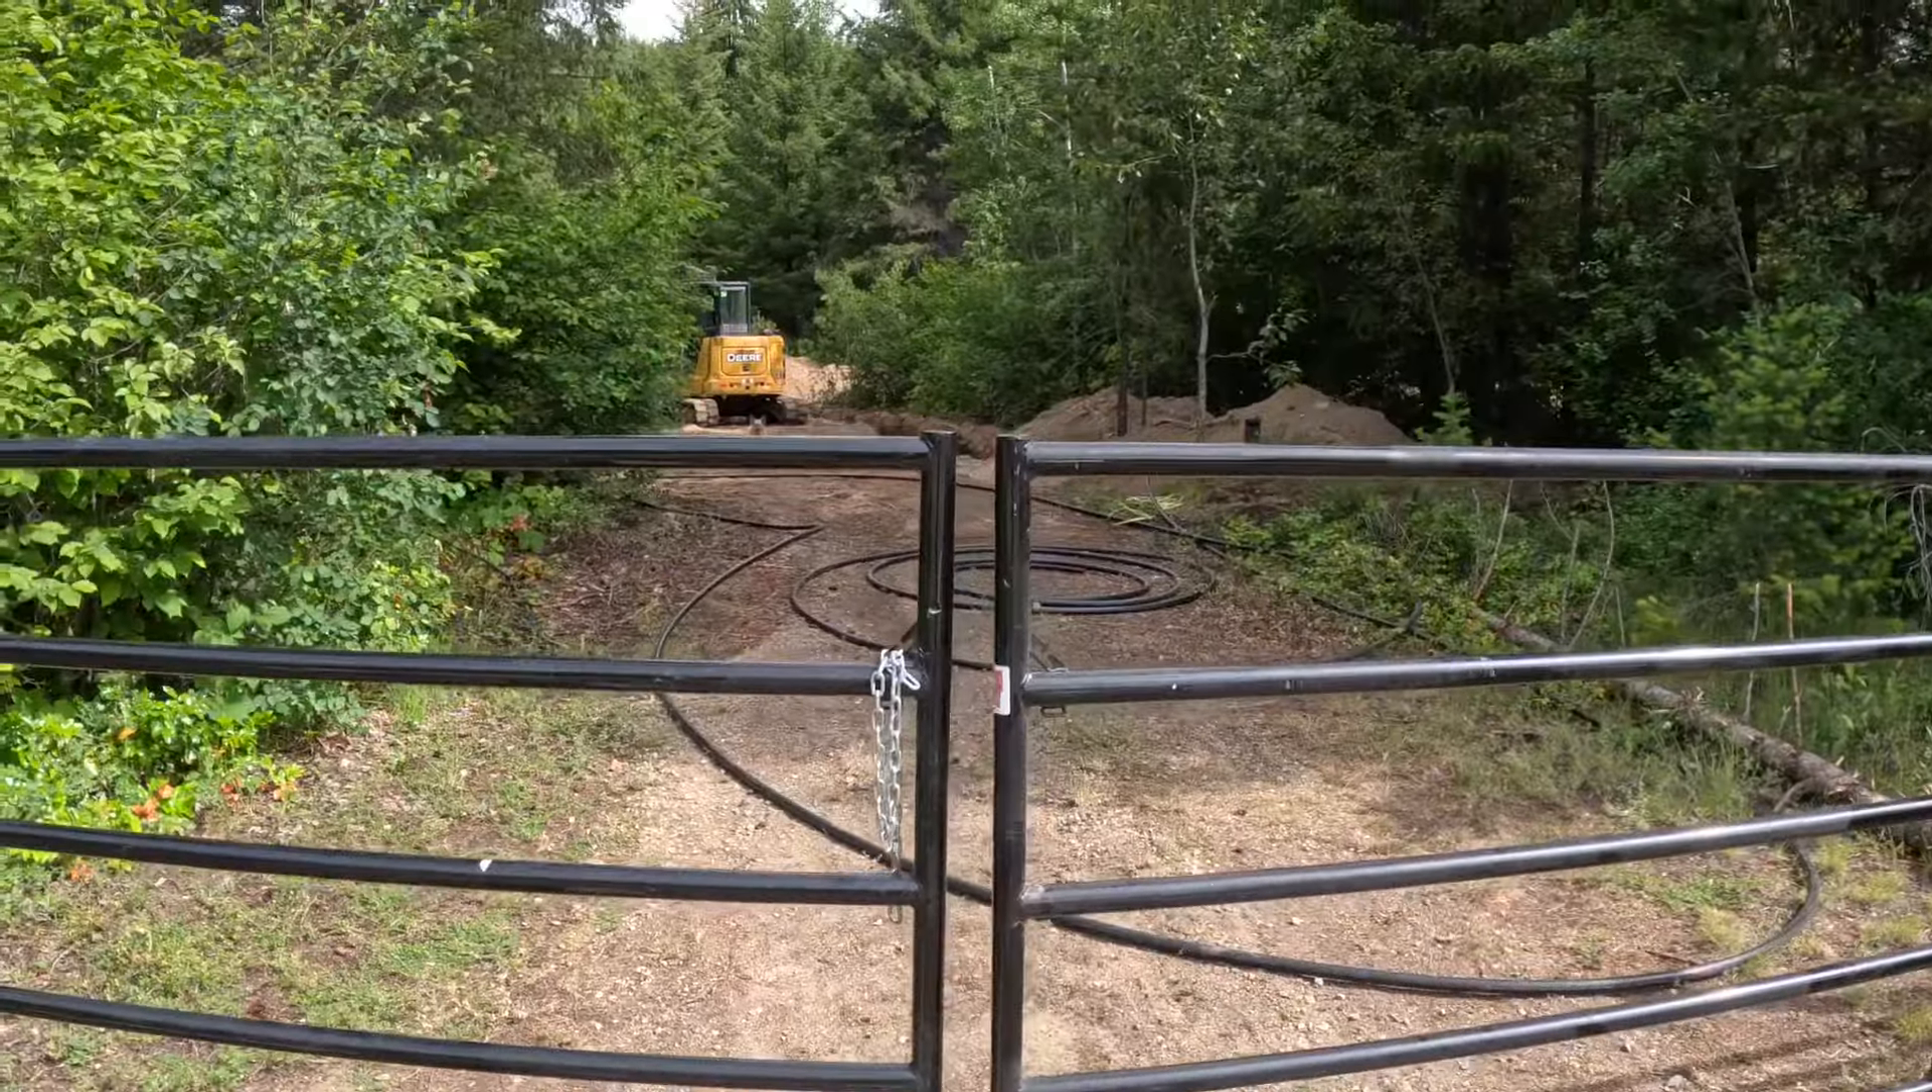We are 100 % level. And the distance in between the gates now are fantastic.